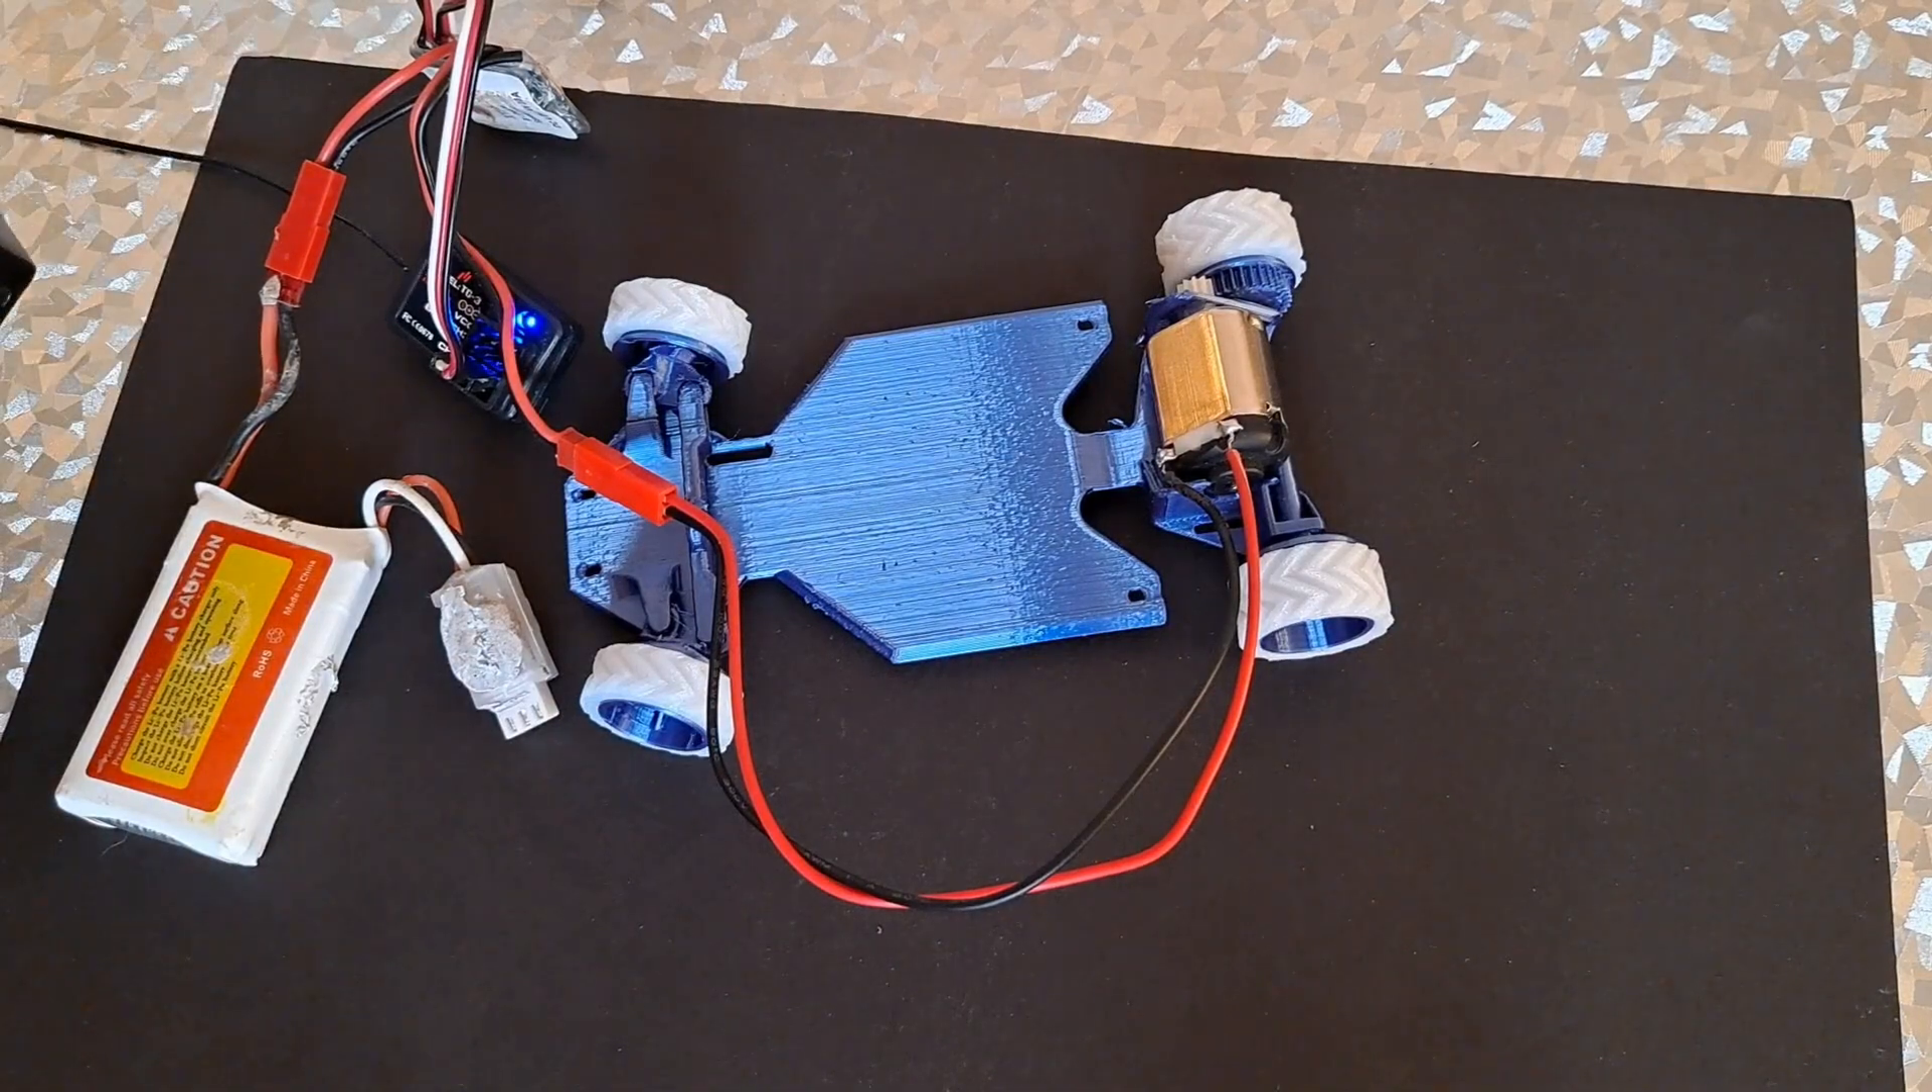Oh, I suppose I could pinch an ESC out of another car. Still, tires fit. Alright, so we've got the tires on.